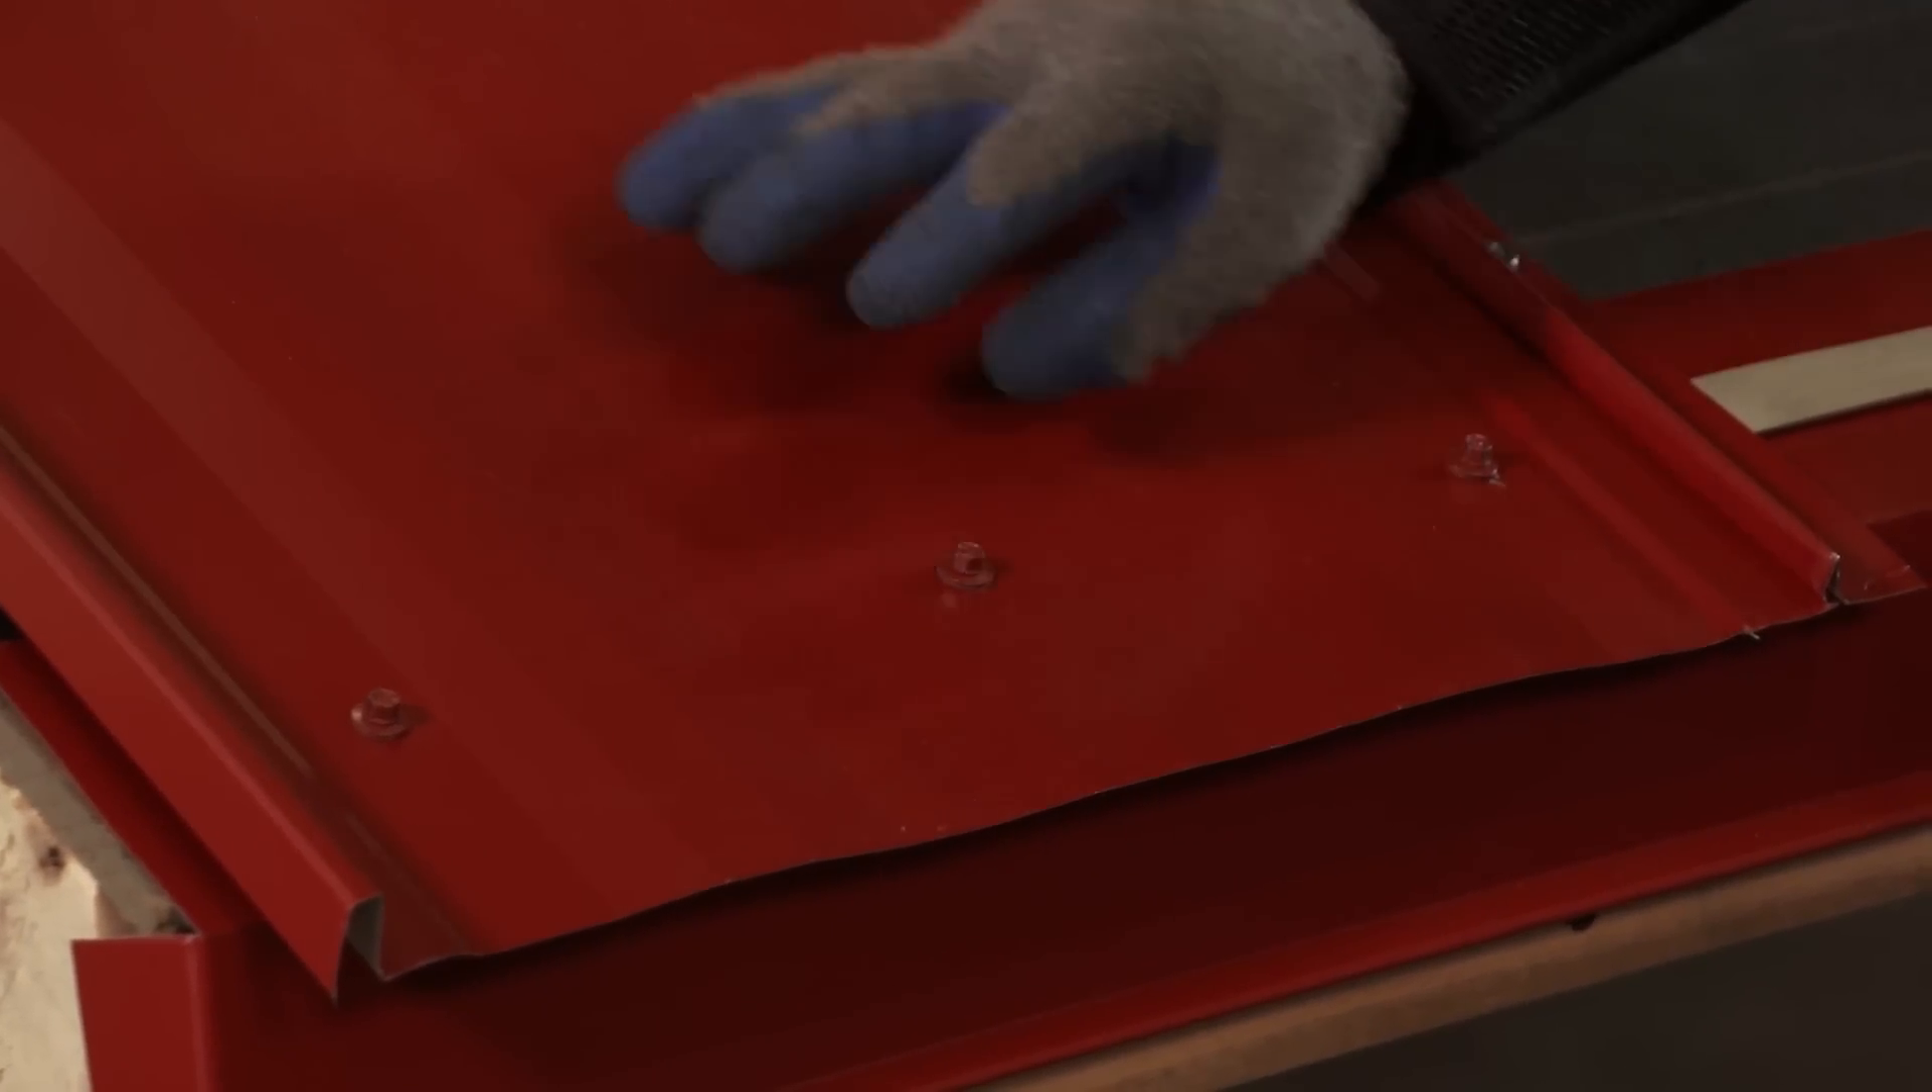So here we have the exposed fastener eave application. You can see that I've put three fasteners, one on each side and one in the middle.